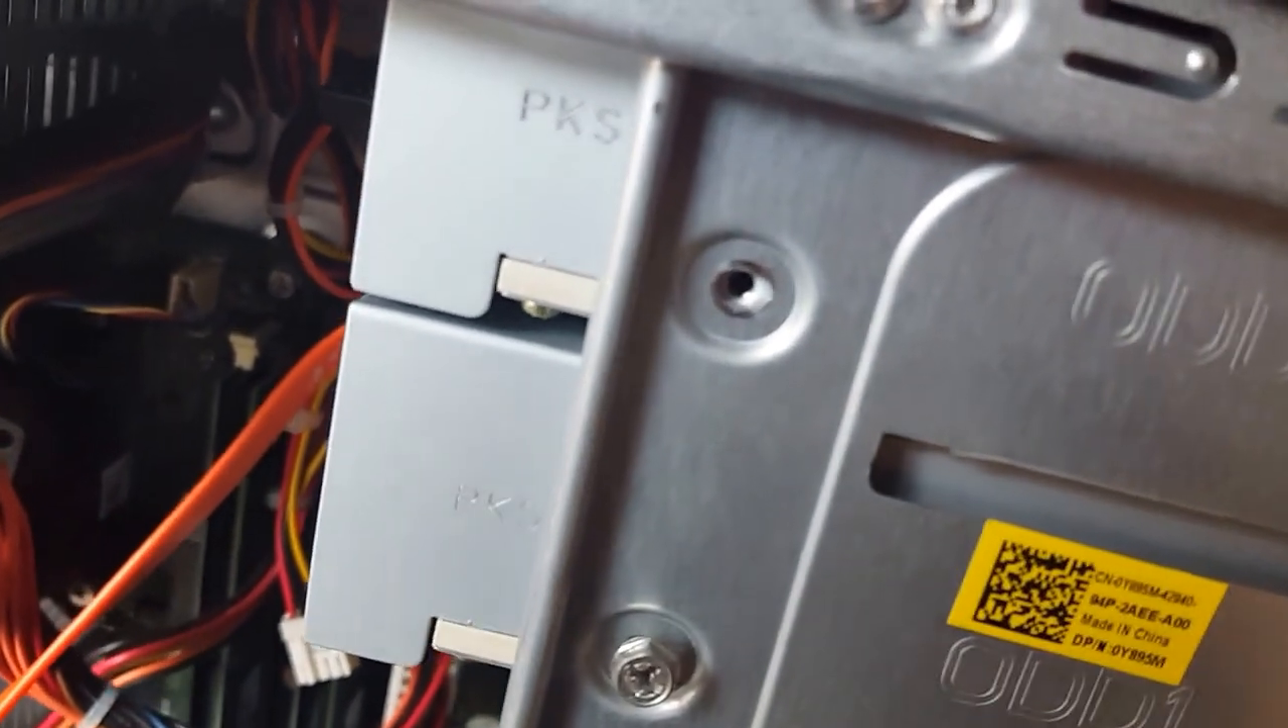I got just one screw in there for right now.